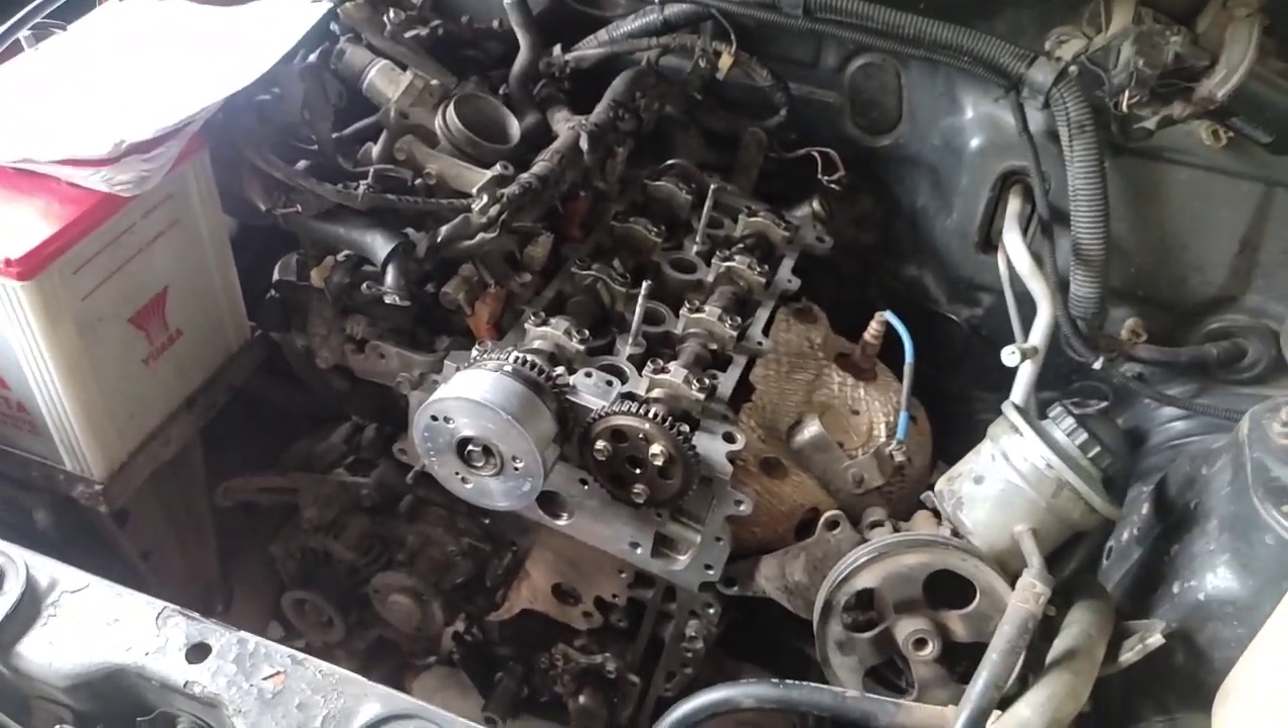Oke next giginya udah terpasang ya.